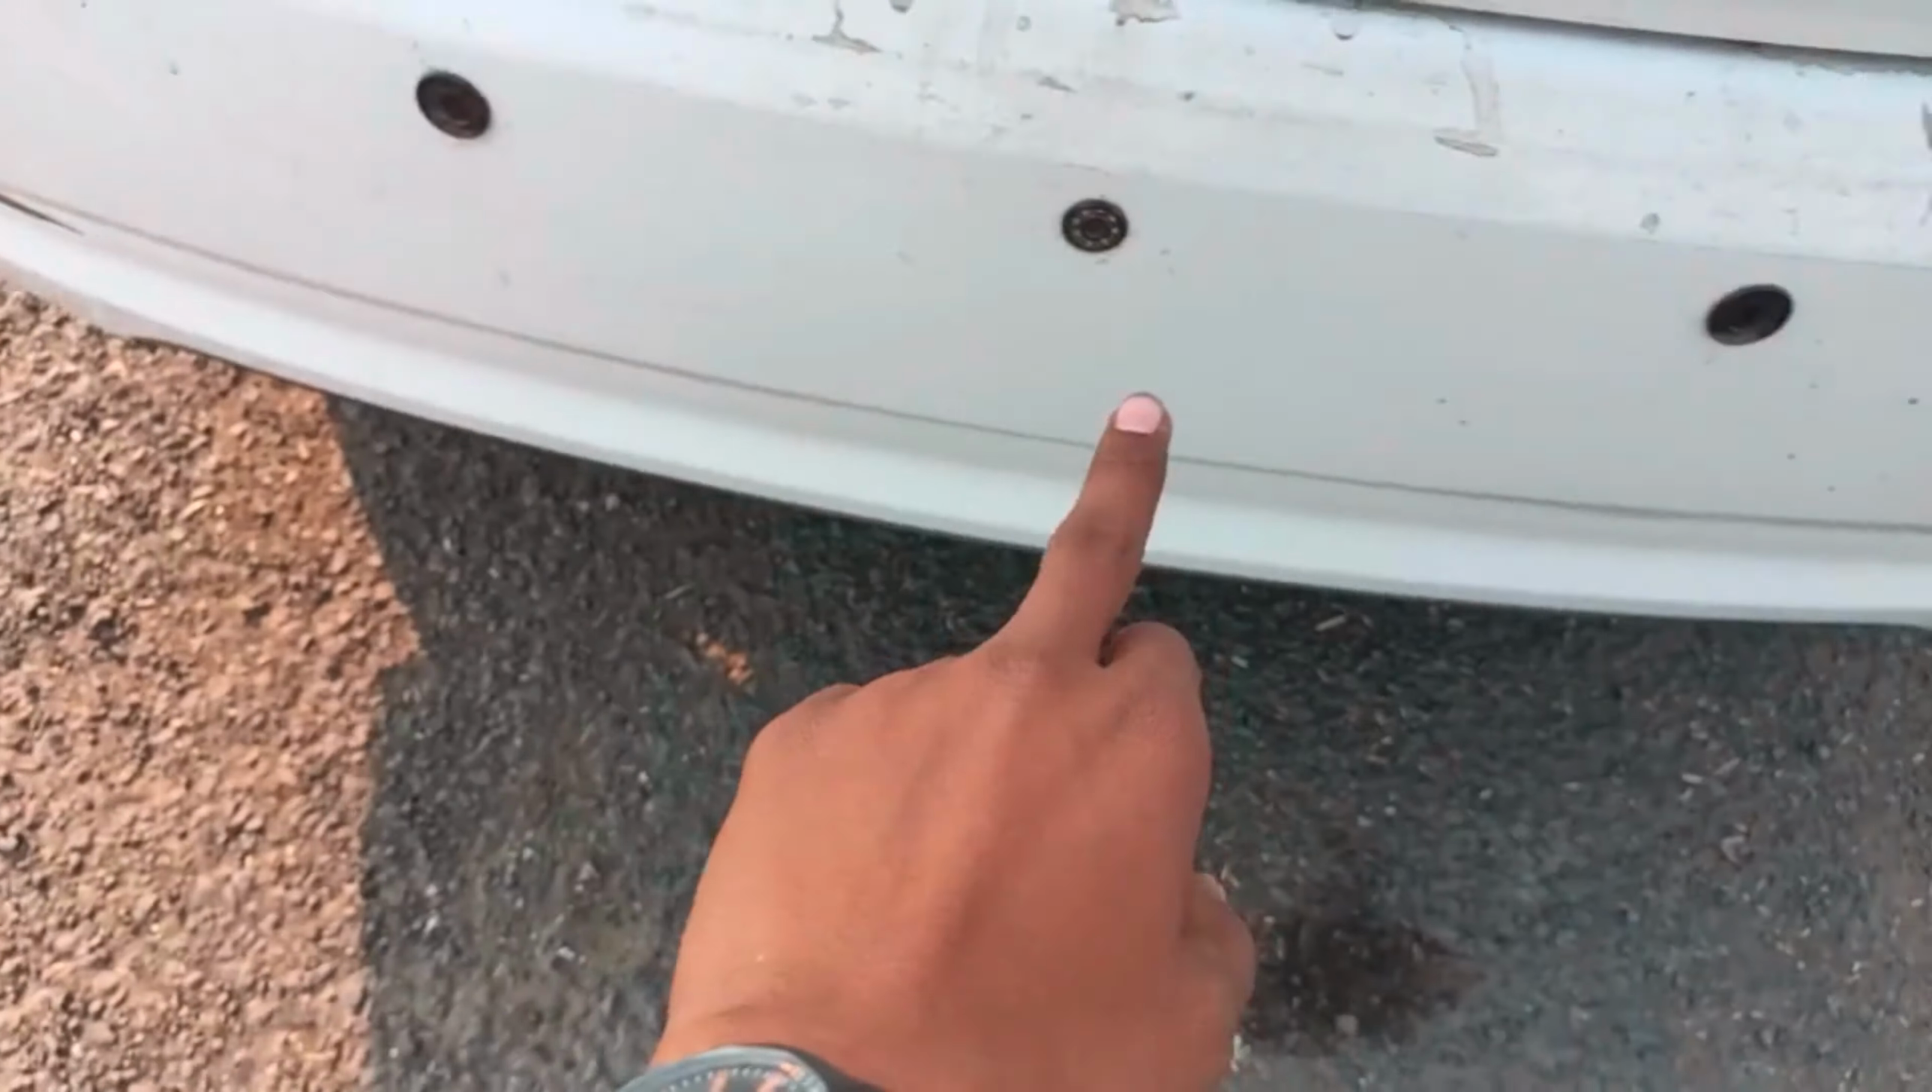आप देख सकते हैं सेंसर कैमरा भी यह सब लग चुके हैं।